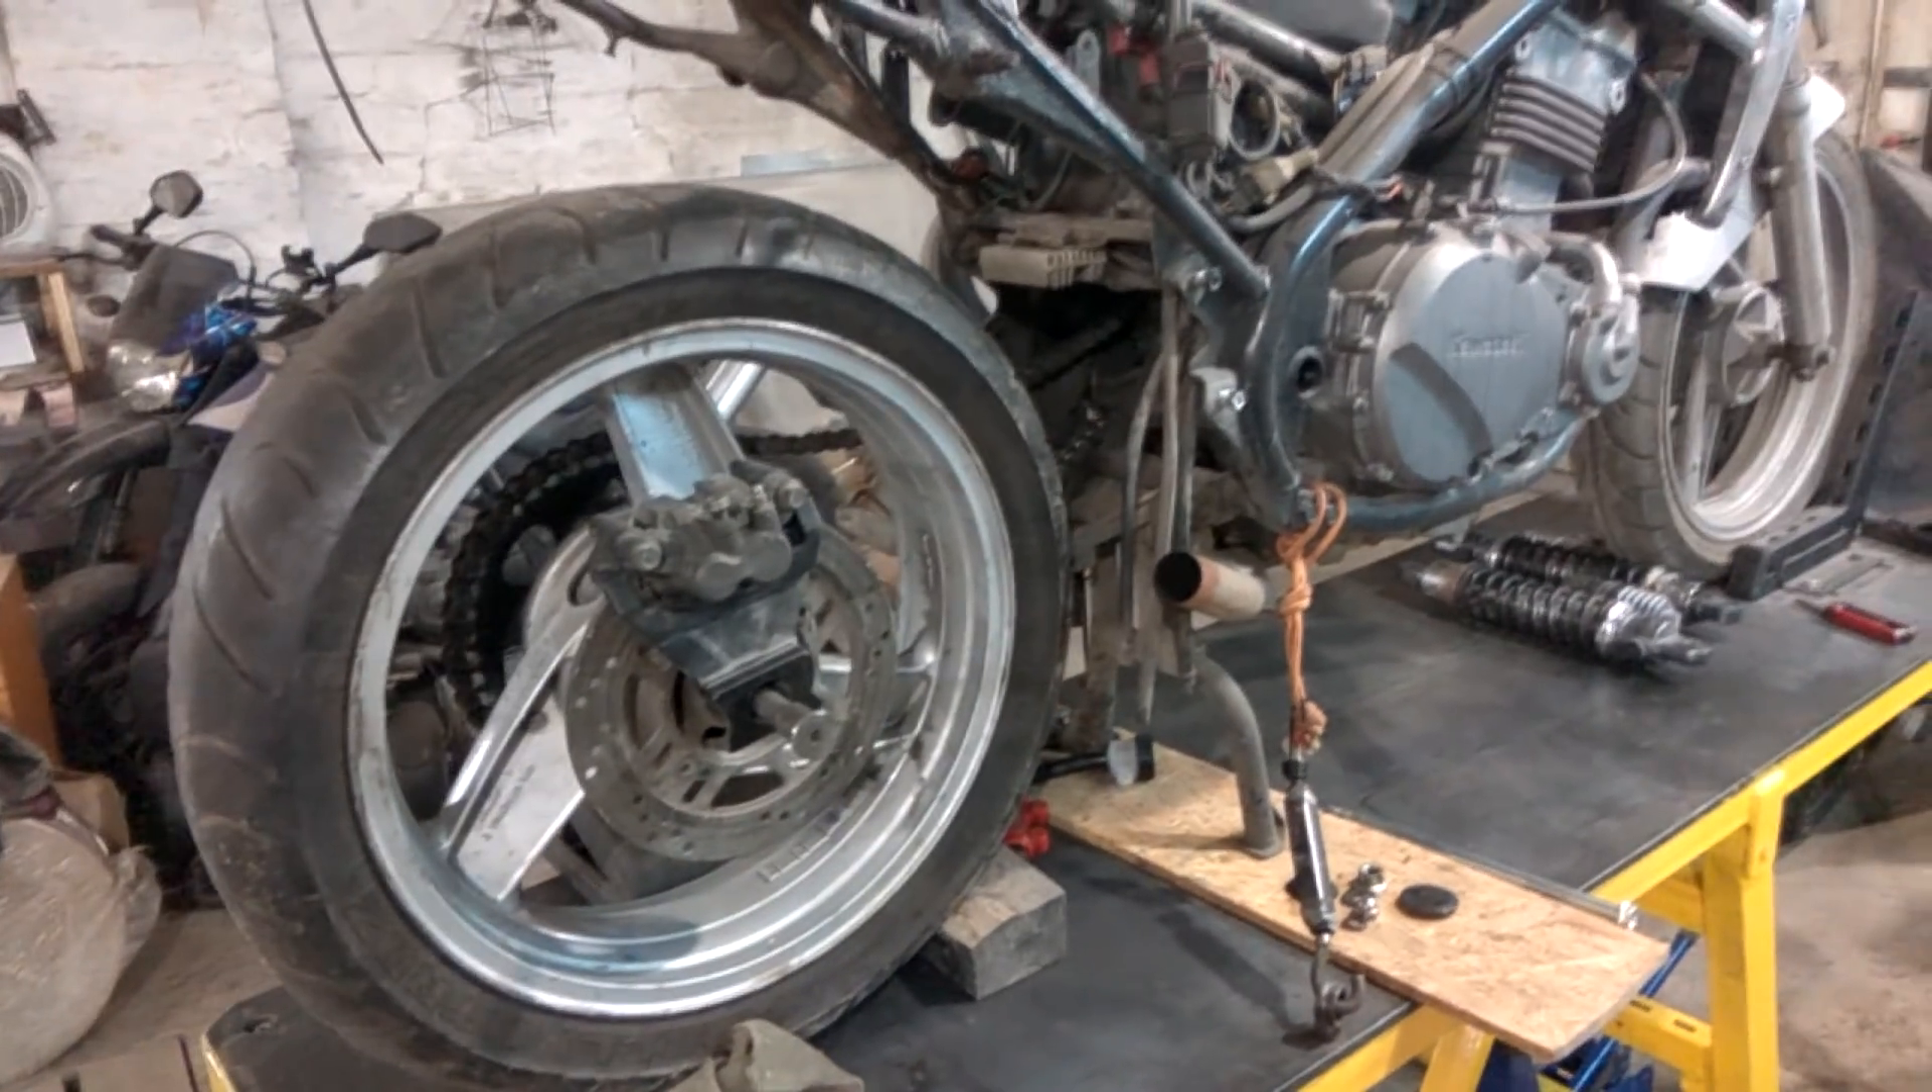Ну вот собственно разобрал заднюю часть накинул колесо чтобы посмотреть прикинуть что будет.